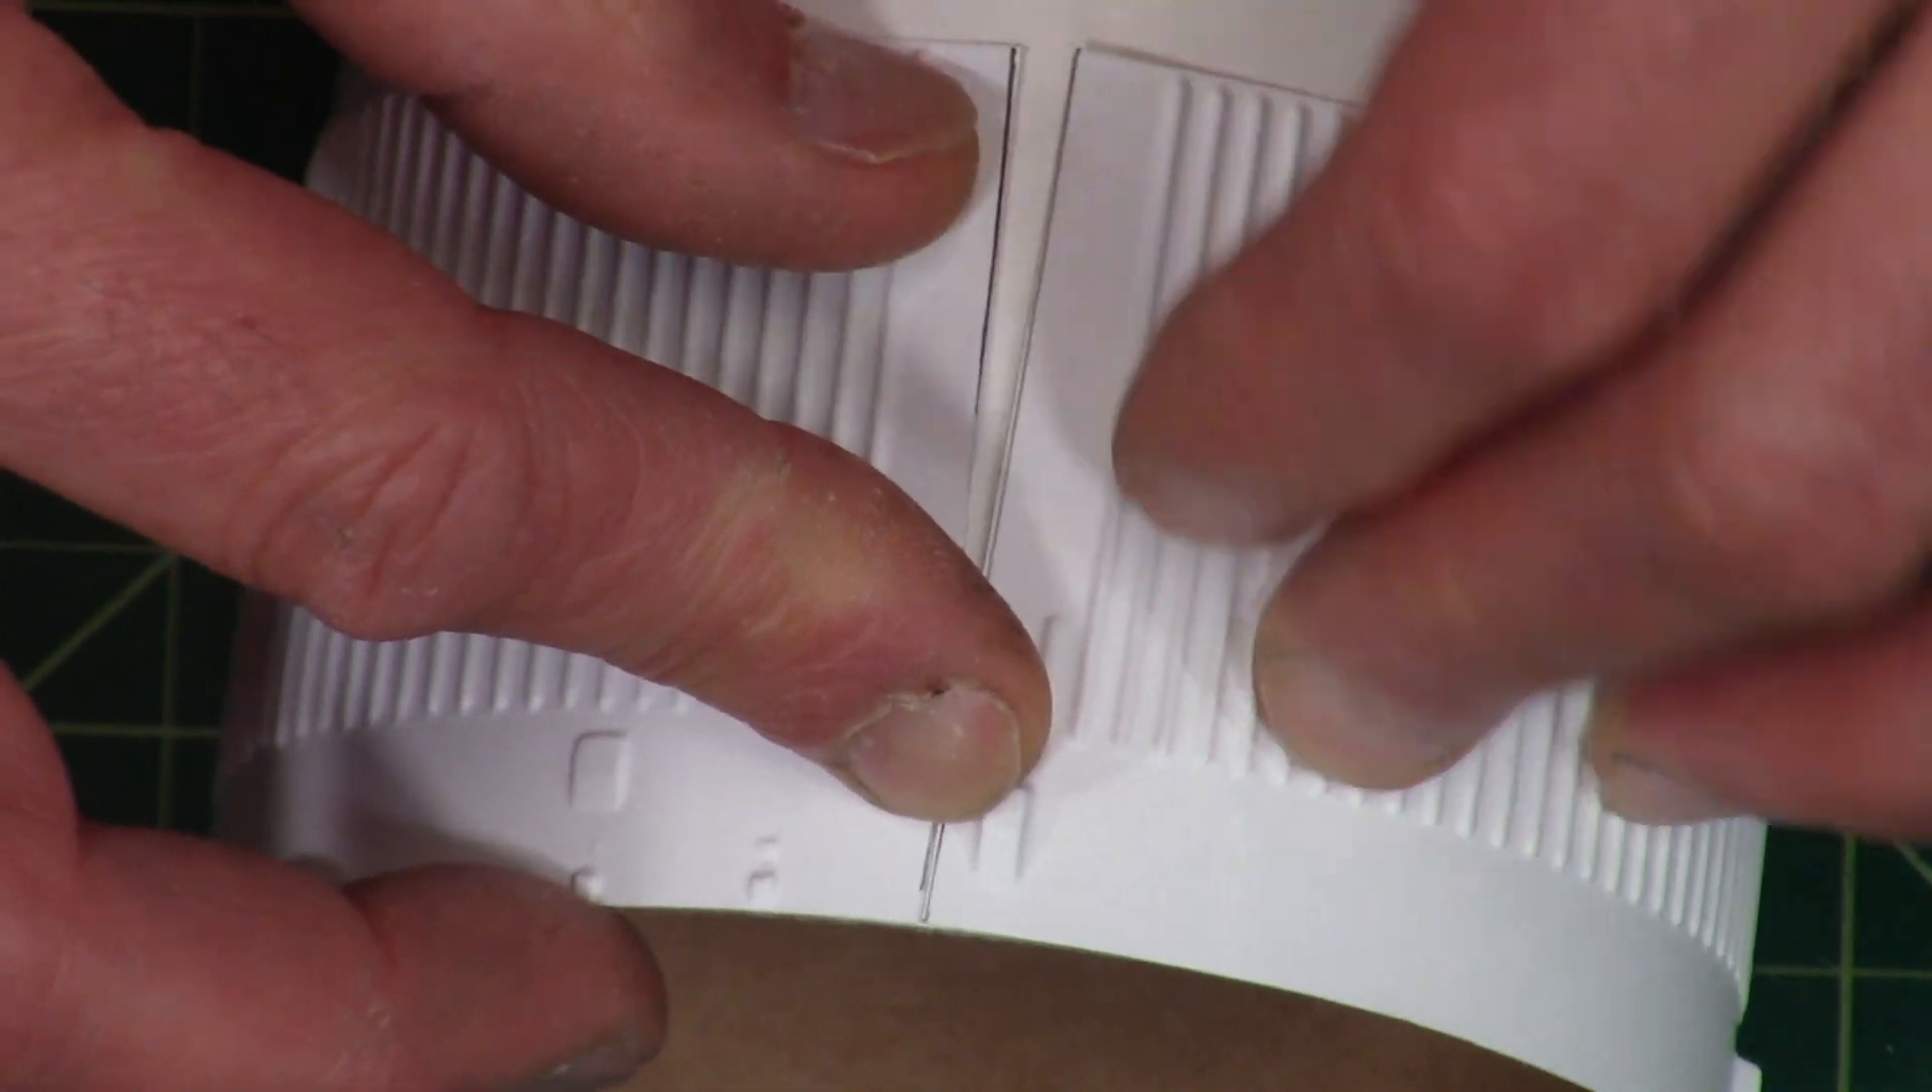I like that. All right. So I'm pretty good at the front, but I got a gap right here on the back.